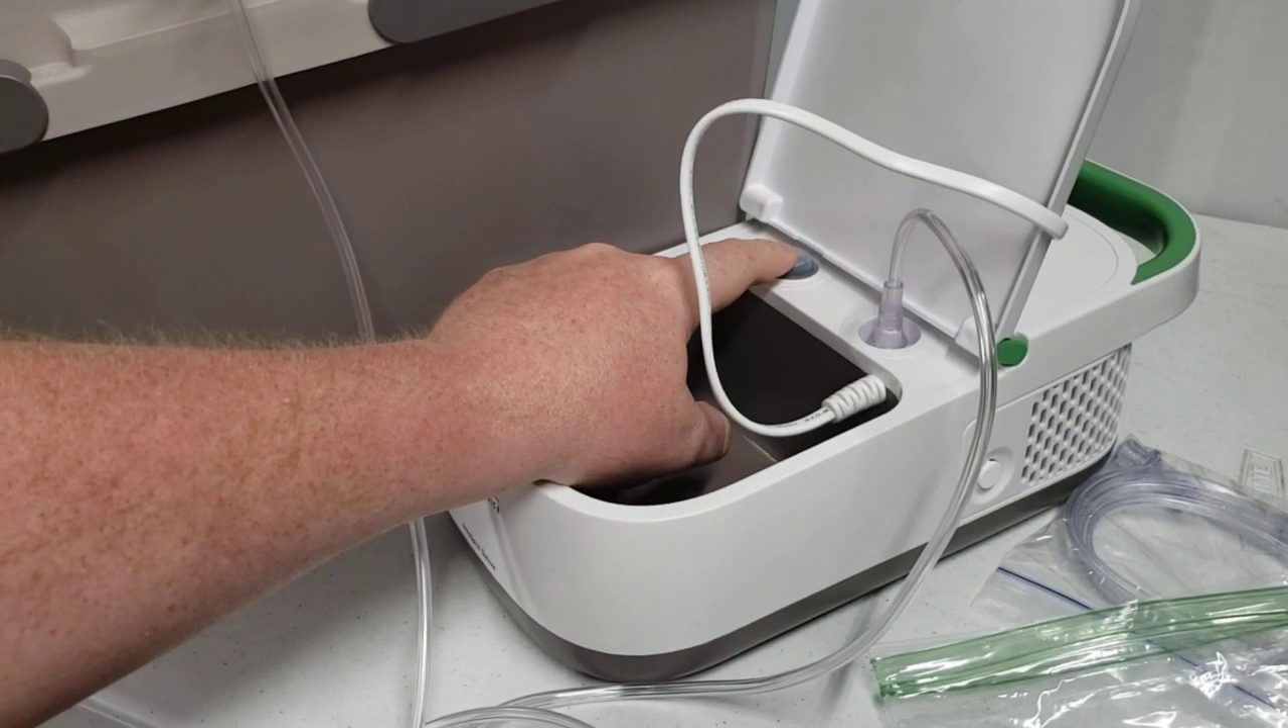You can see I've wiggled that tubing on there.